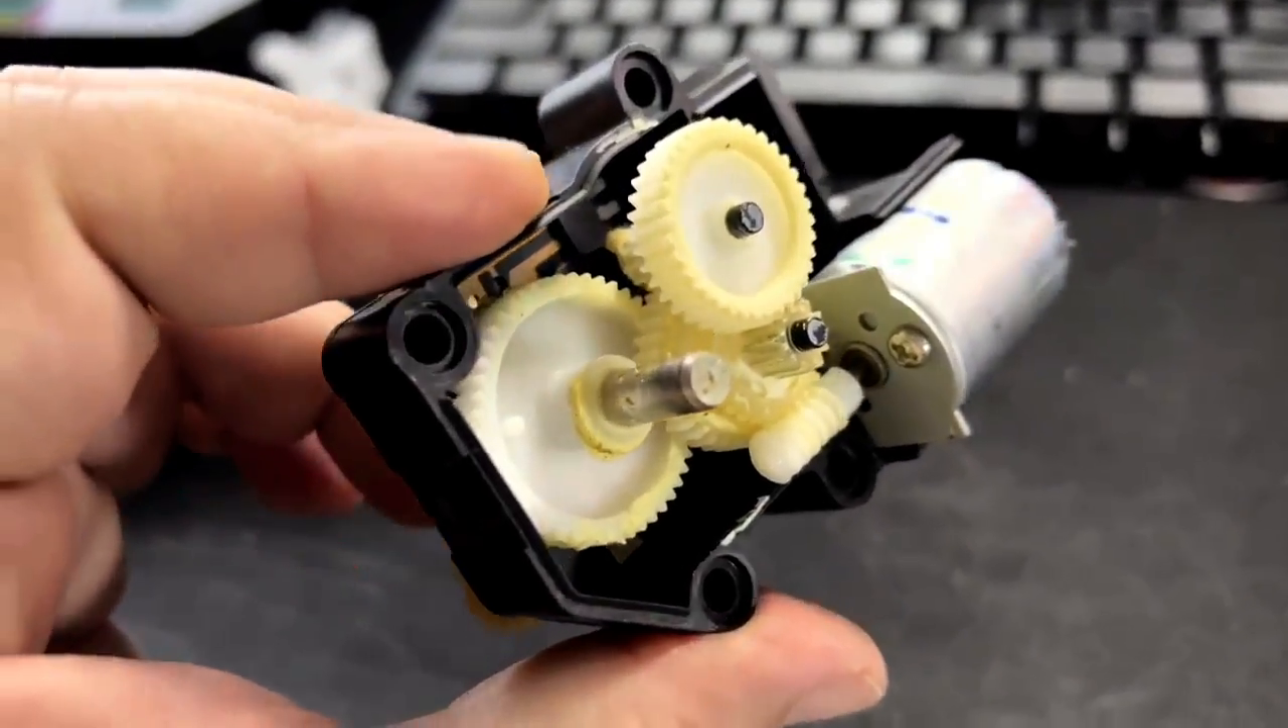So here we are with the motor disassembled.